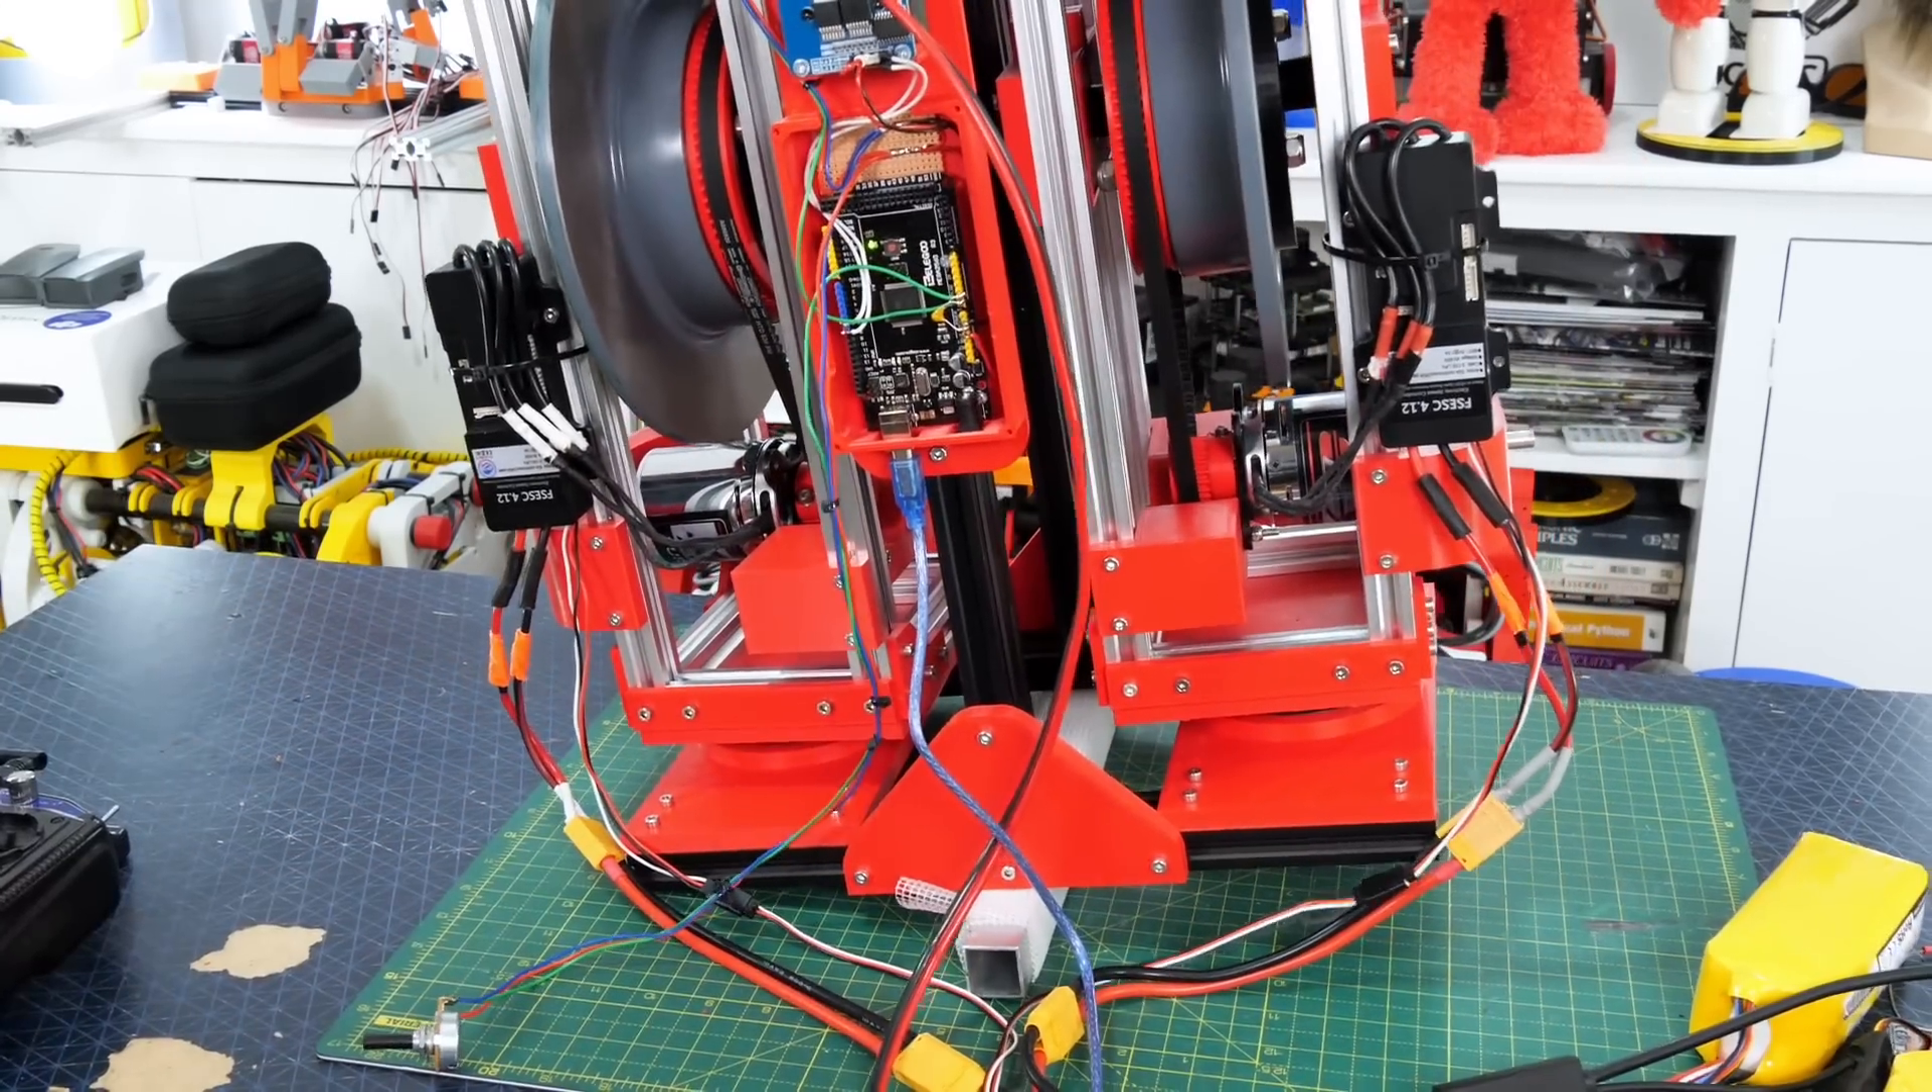I now have two ESCs one each side one for each of those brushless motors.